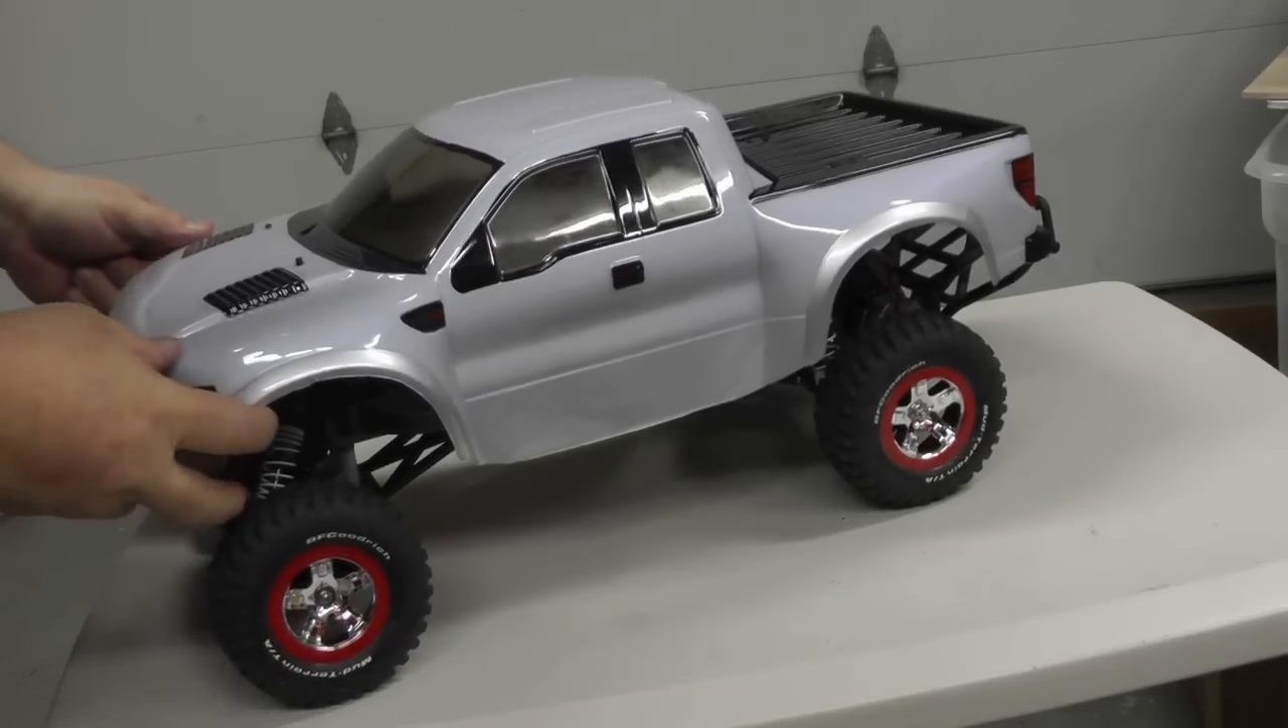Now the body is set on. And of course all the body riser kit has been adjusted. And everything is ready just to put the screws on.